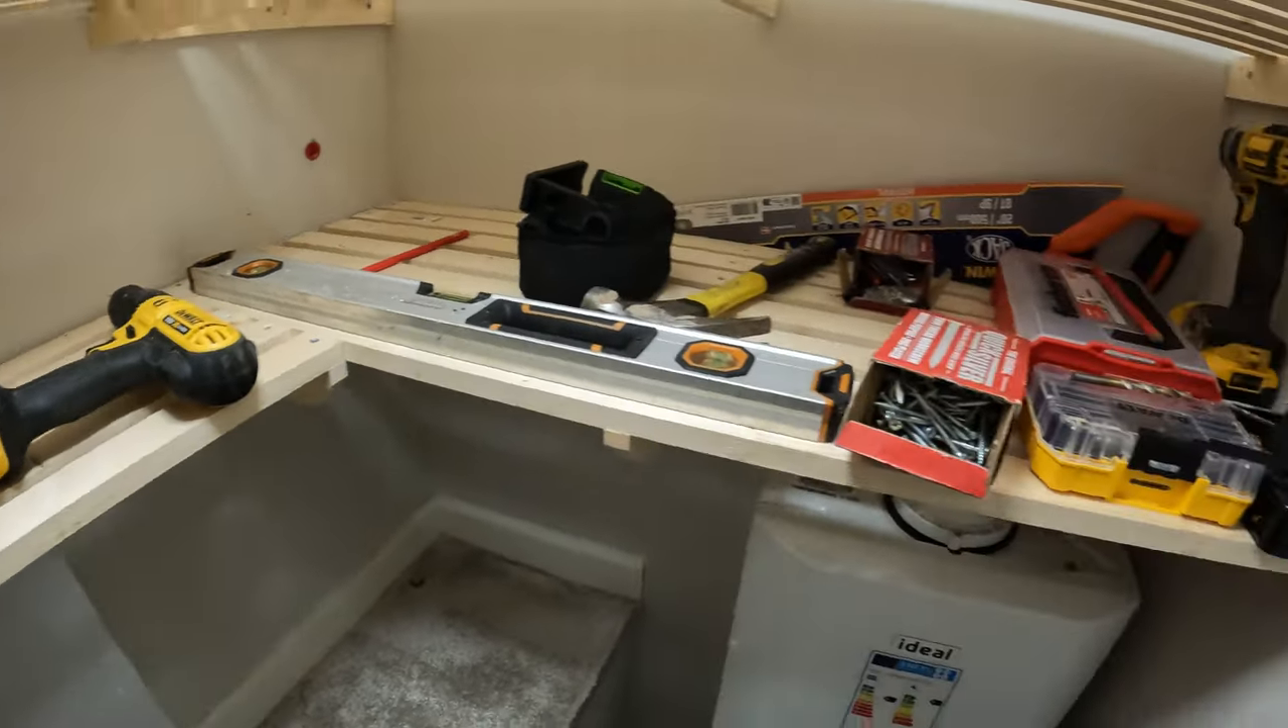We've got the shelf going all the way around.